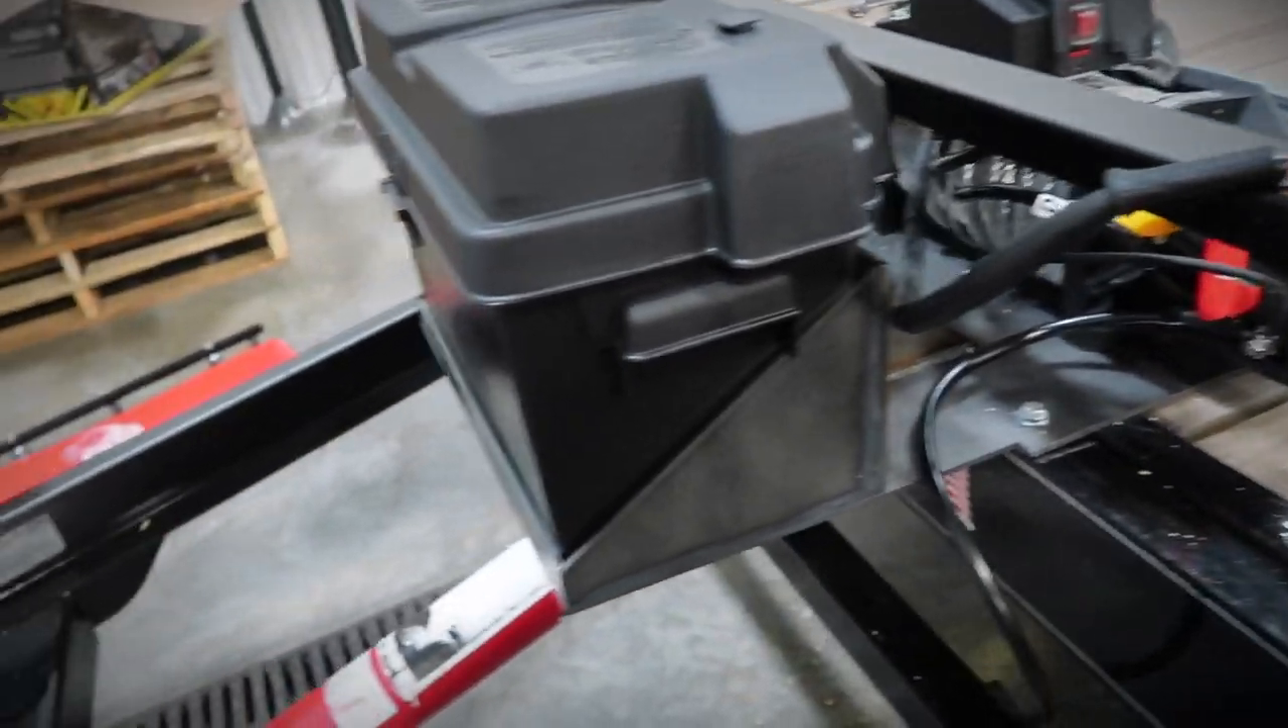I mounted the battery box up here just so it was out of the way. That's all one piece. It's gusseted, double gussets.